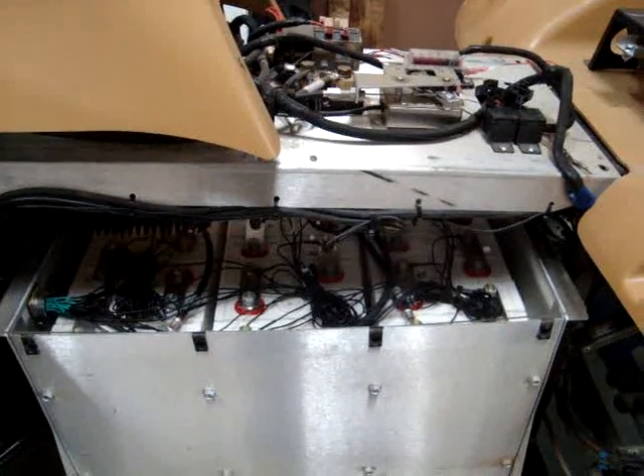So here we have the top of the battery box removed.